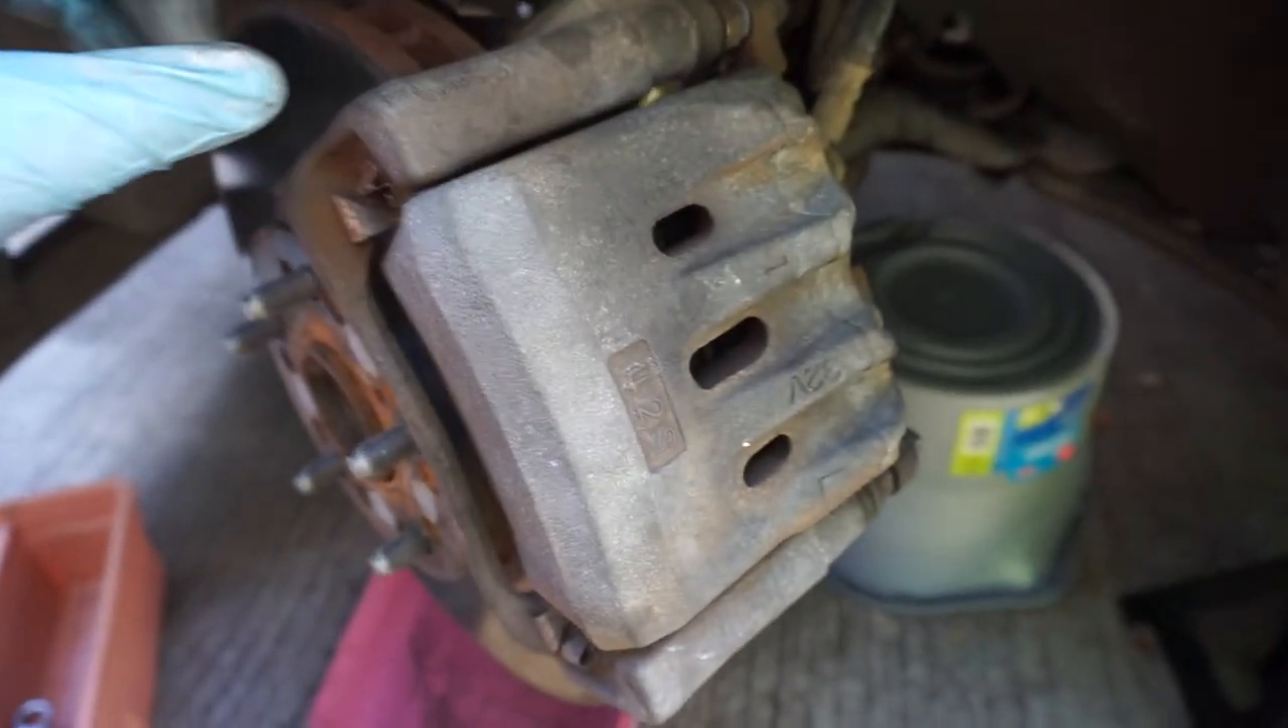Okay I put the brake caliper back on.